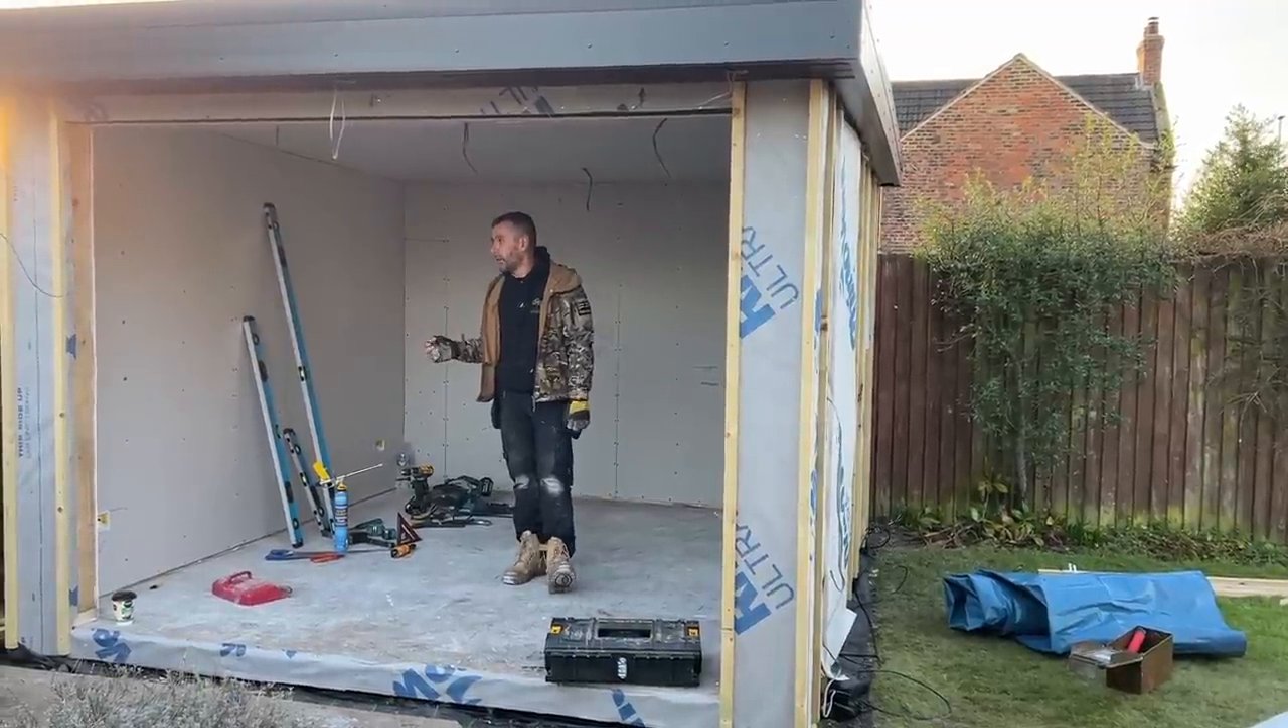I'm going to end it there now simply because there's a delay on the doors and windows and the cladding is still yet to come as well.